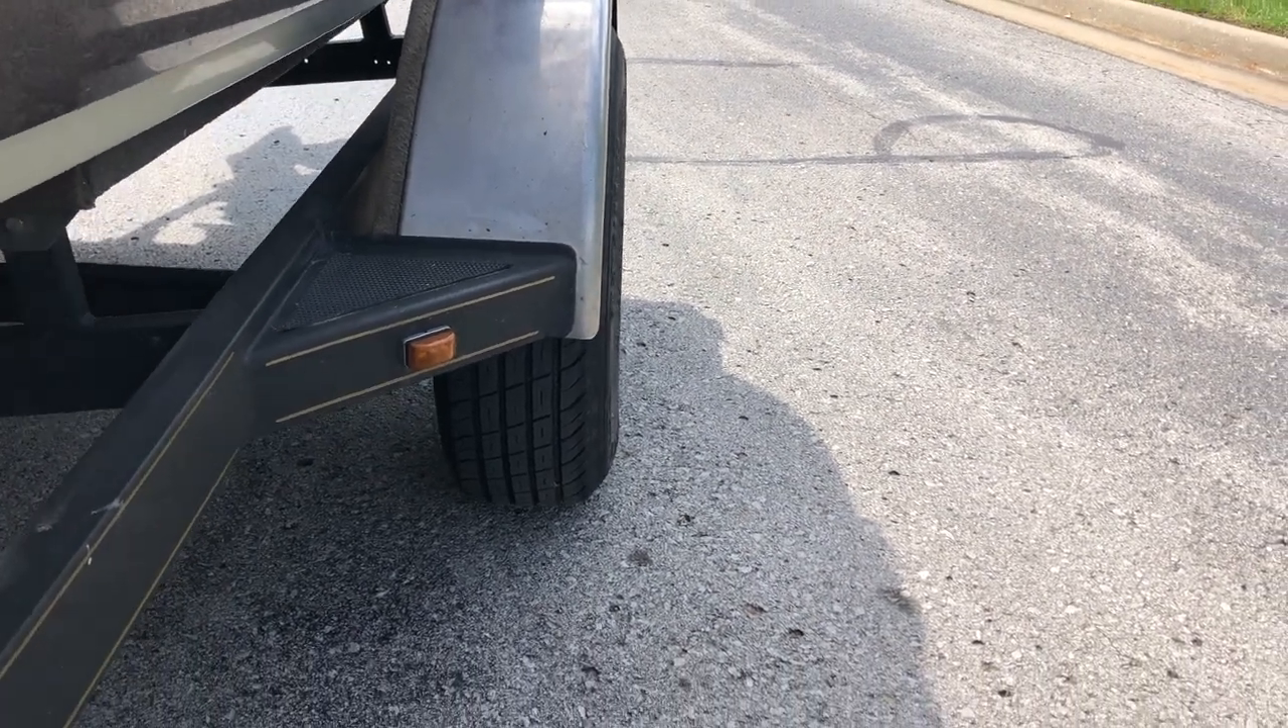As you can see now, the trailer wheel is in line with the fender.